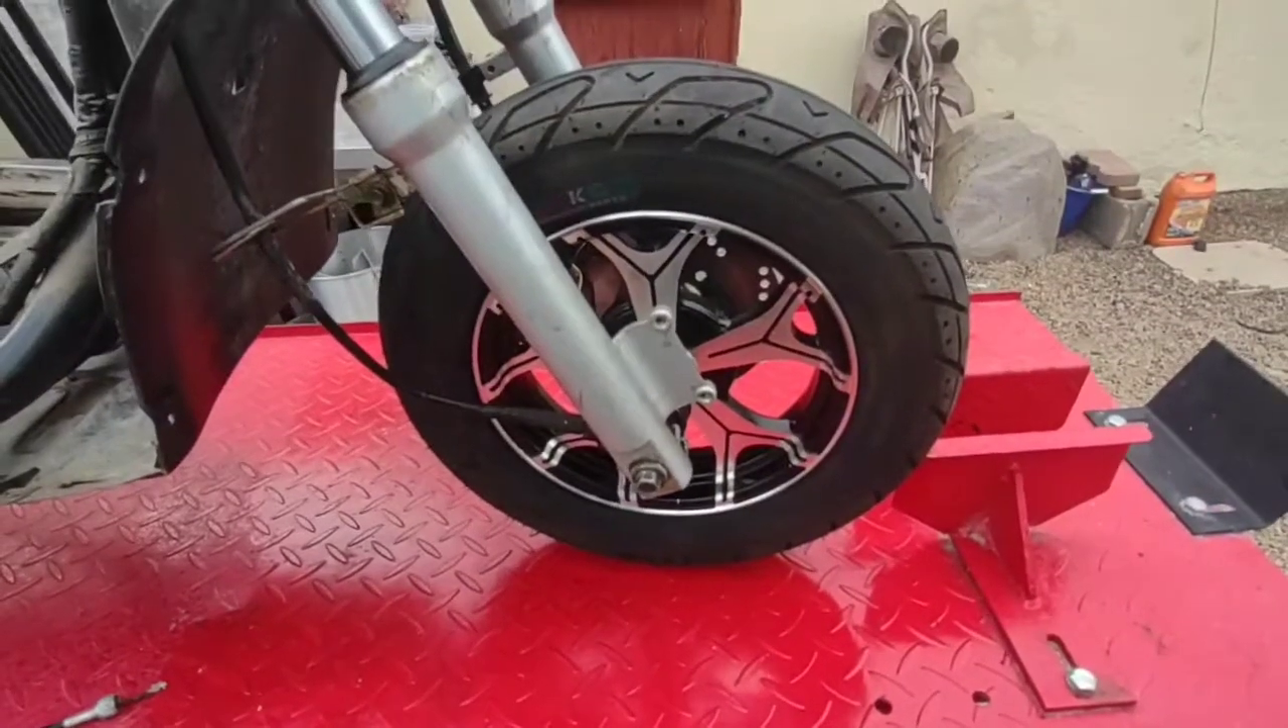I got the rim on the bike. And, the tire is on.